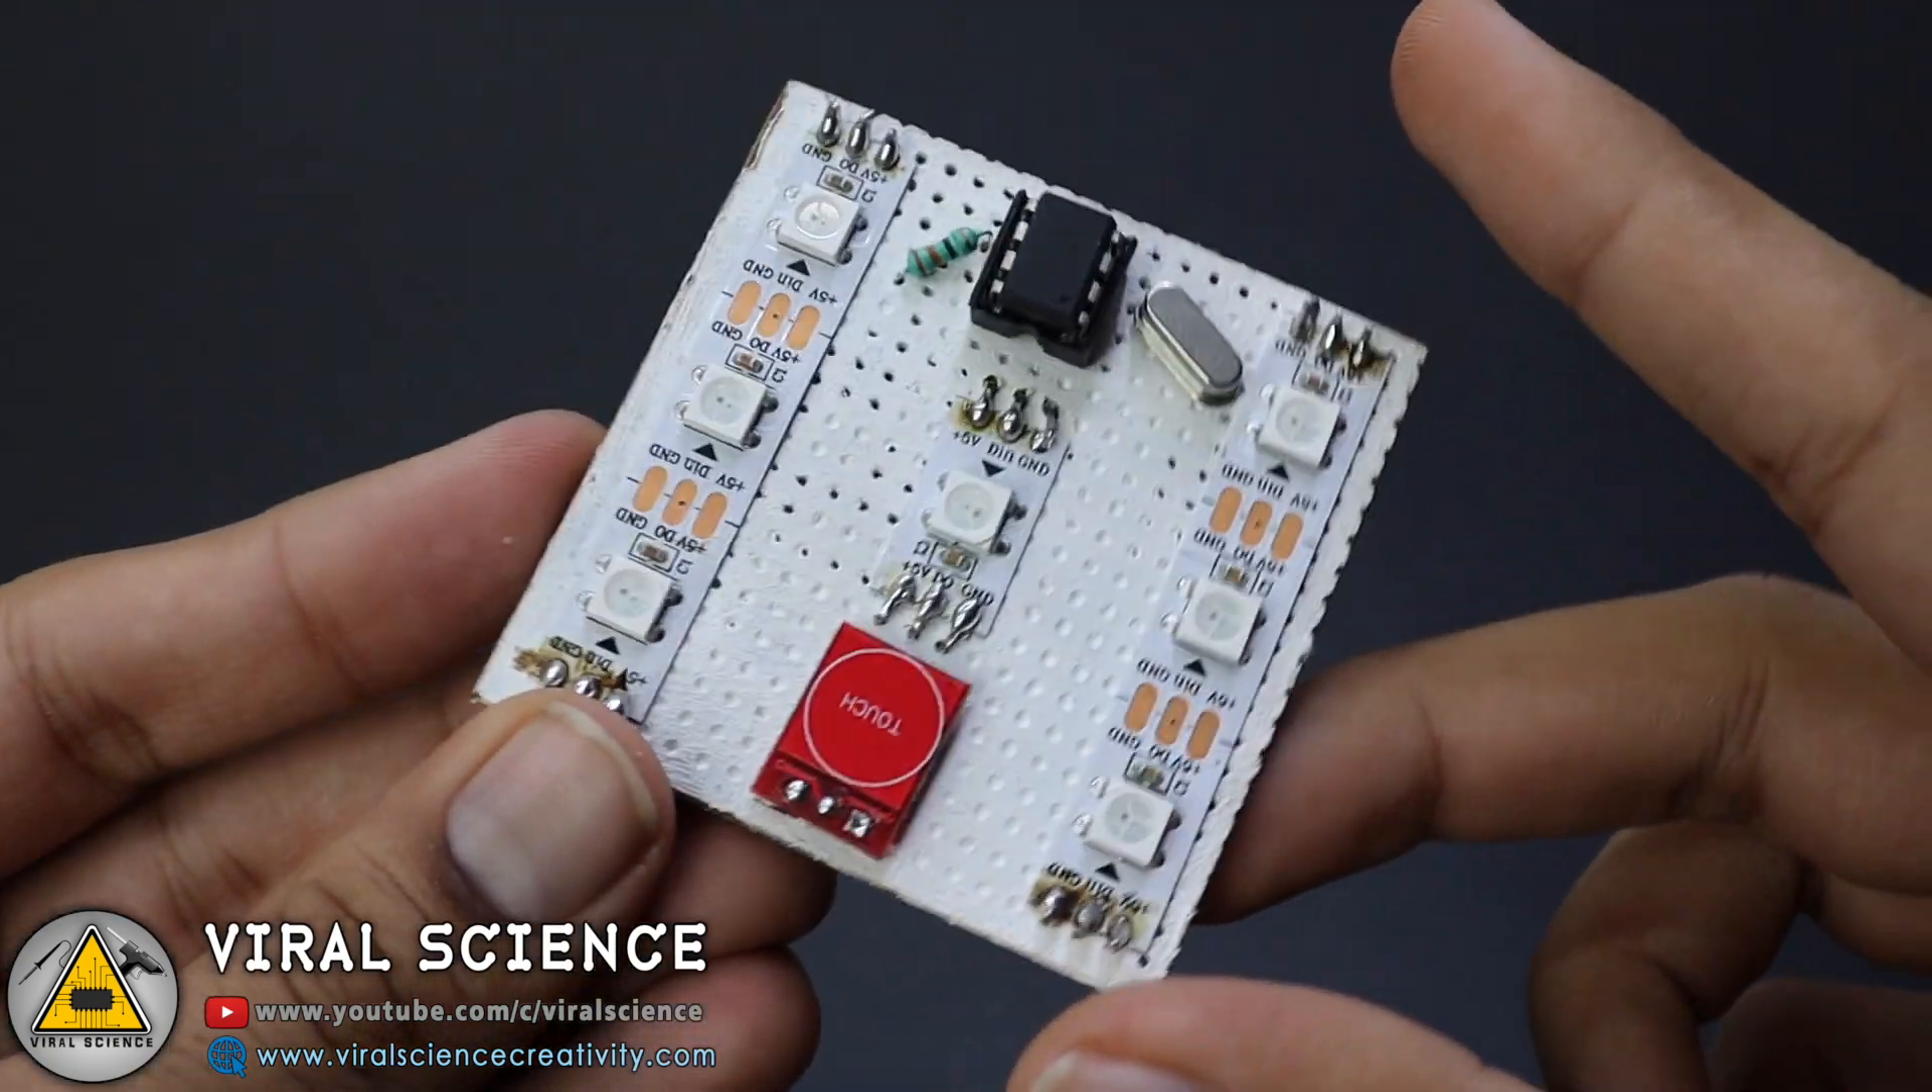After connection of all these components the PCB looks like this.